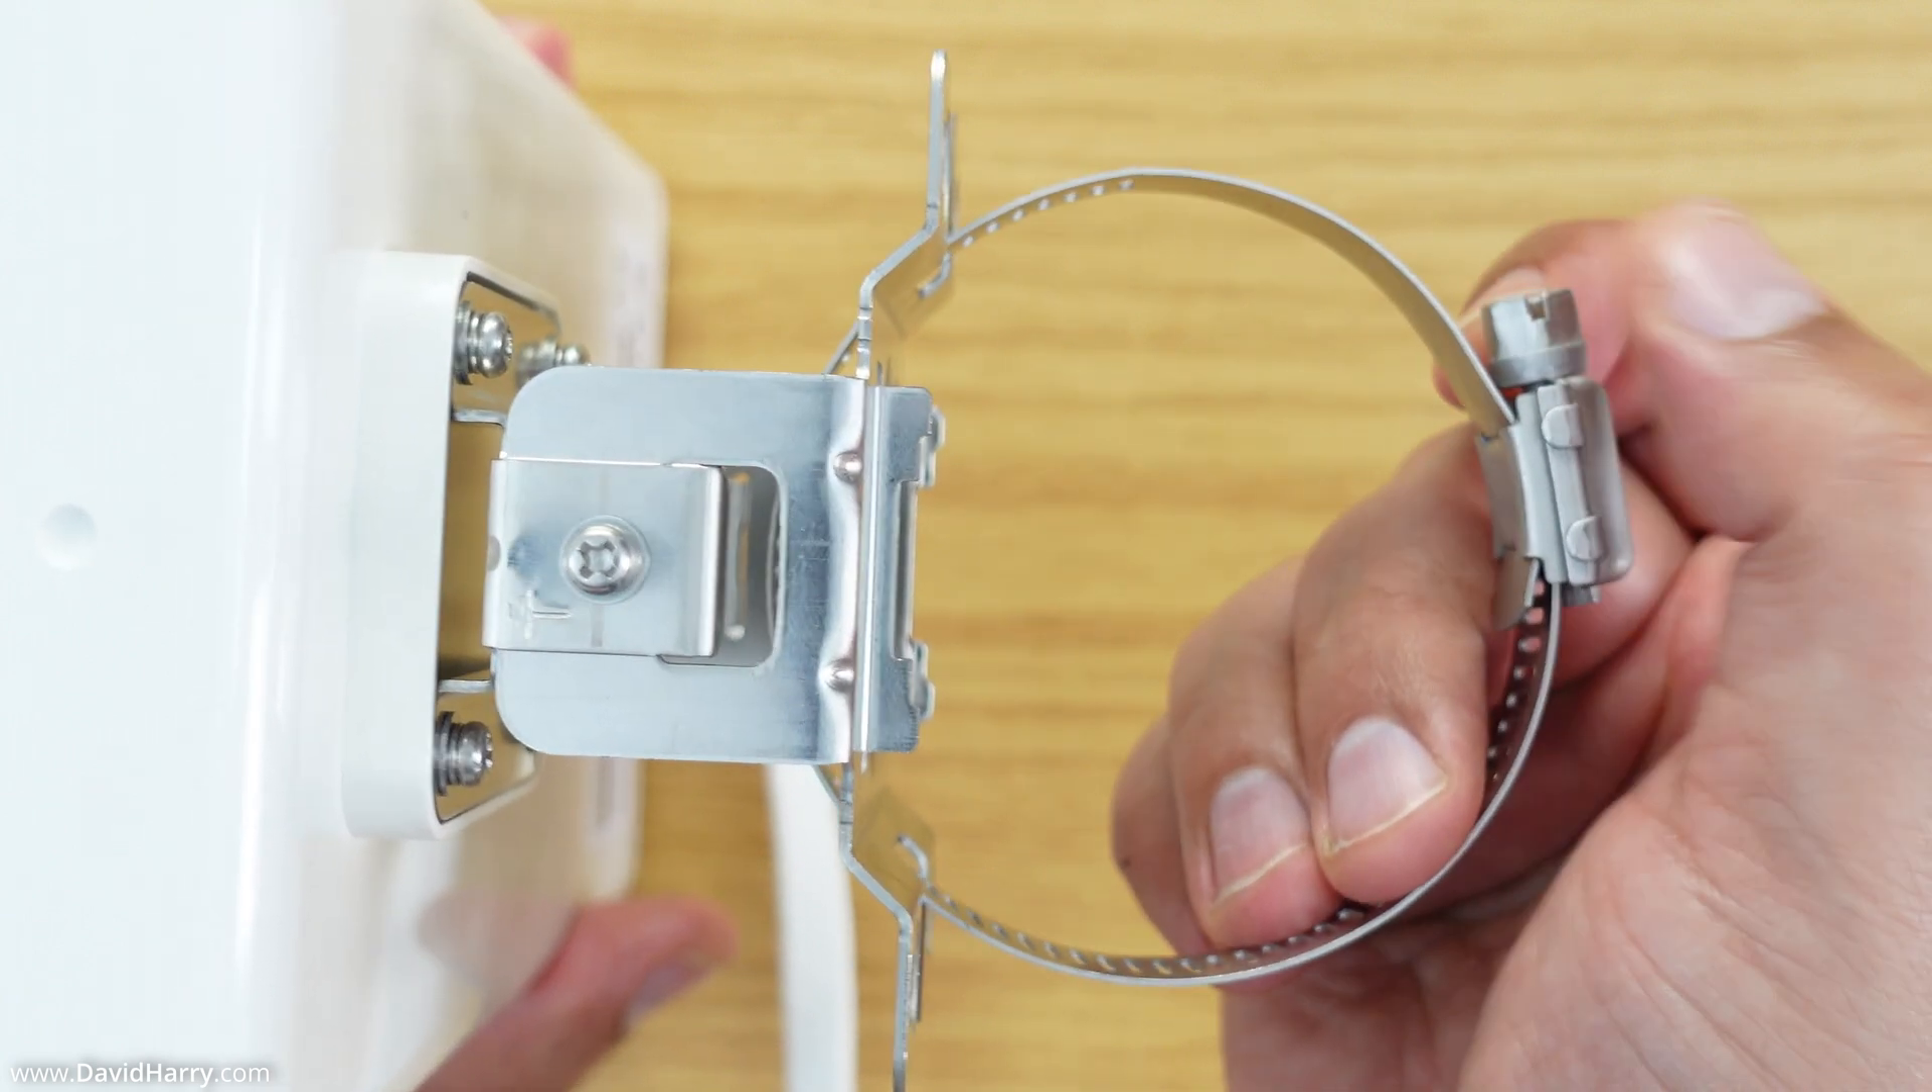The metal ring is just looped its way right the way through the back plate there.